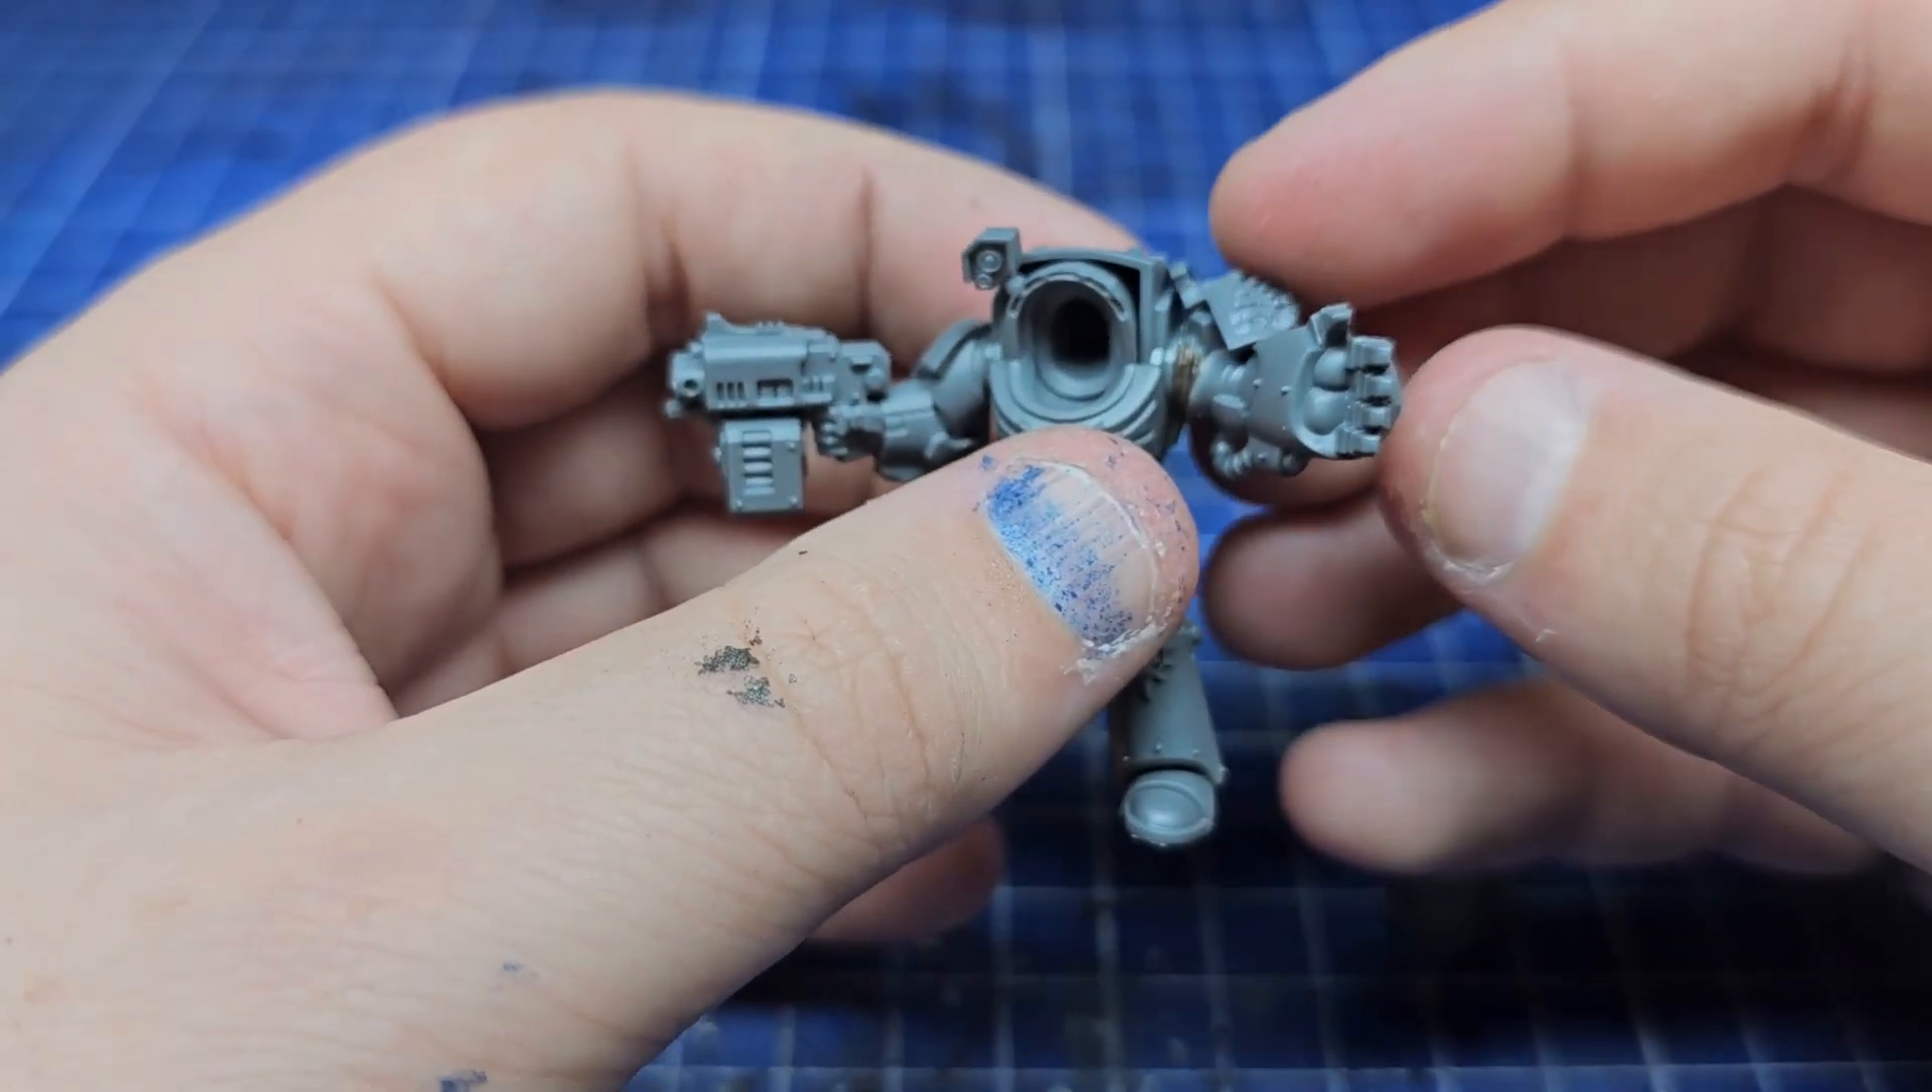I used the Tartaros terminators arm that looks like it's roughly pointing a bolter off to the side and attached it.